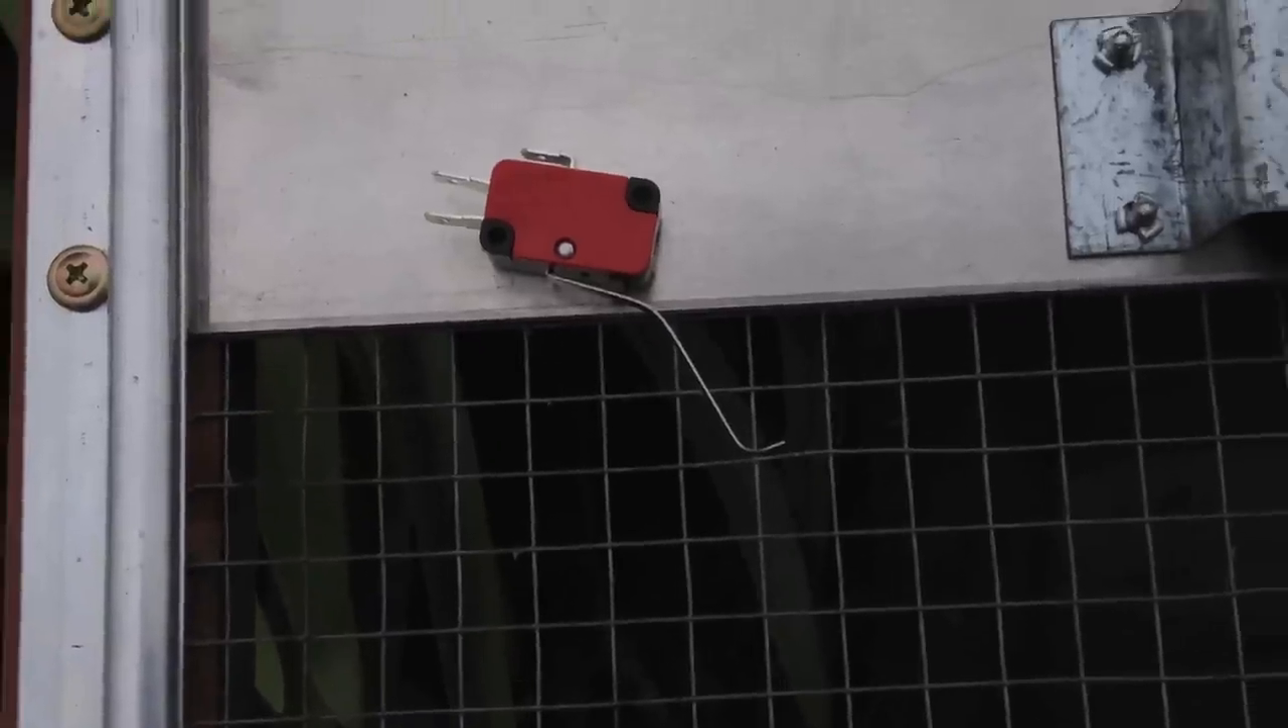For the moment we've already attached the safety switch. You can see that just here. We've just stuck that on with double sided tape for the moment.